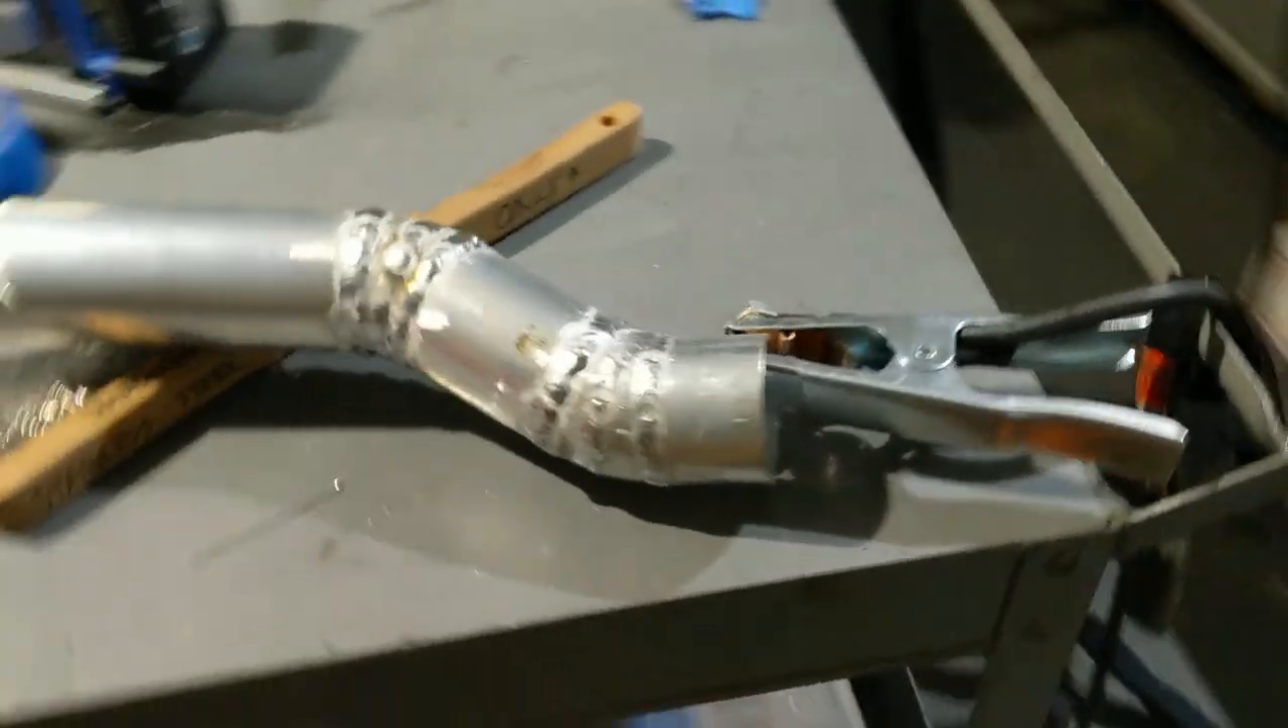All right, I just welded up the intake tube.